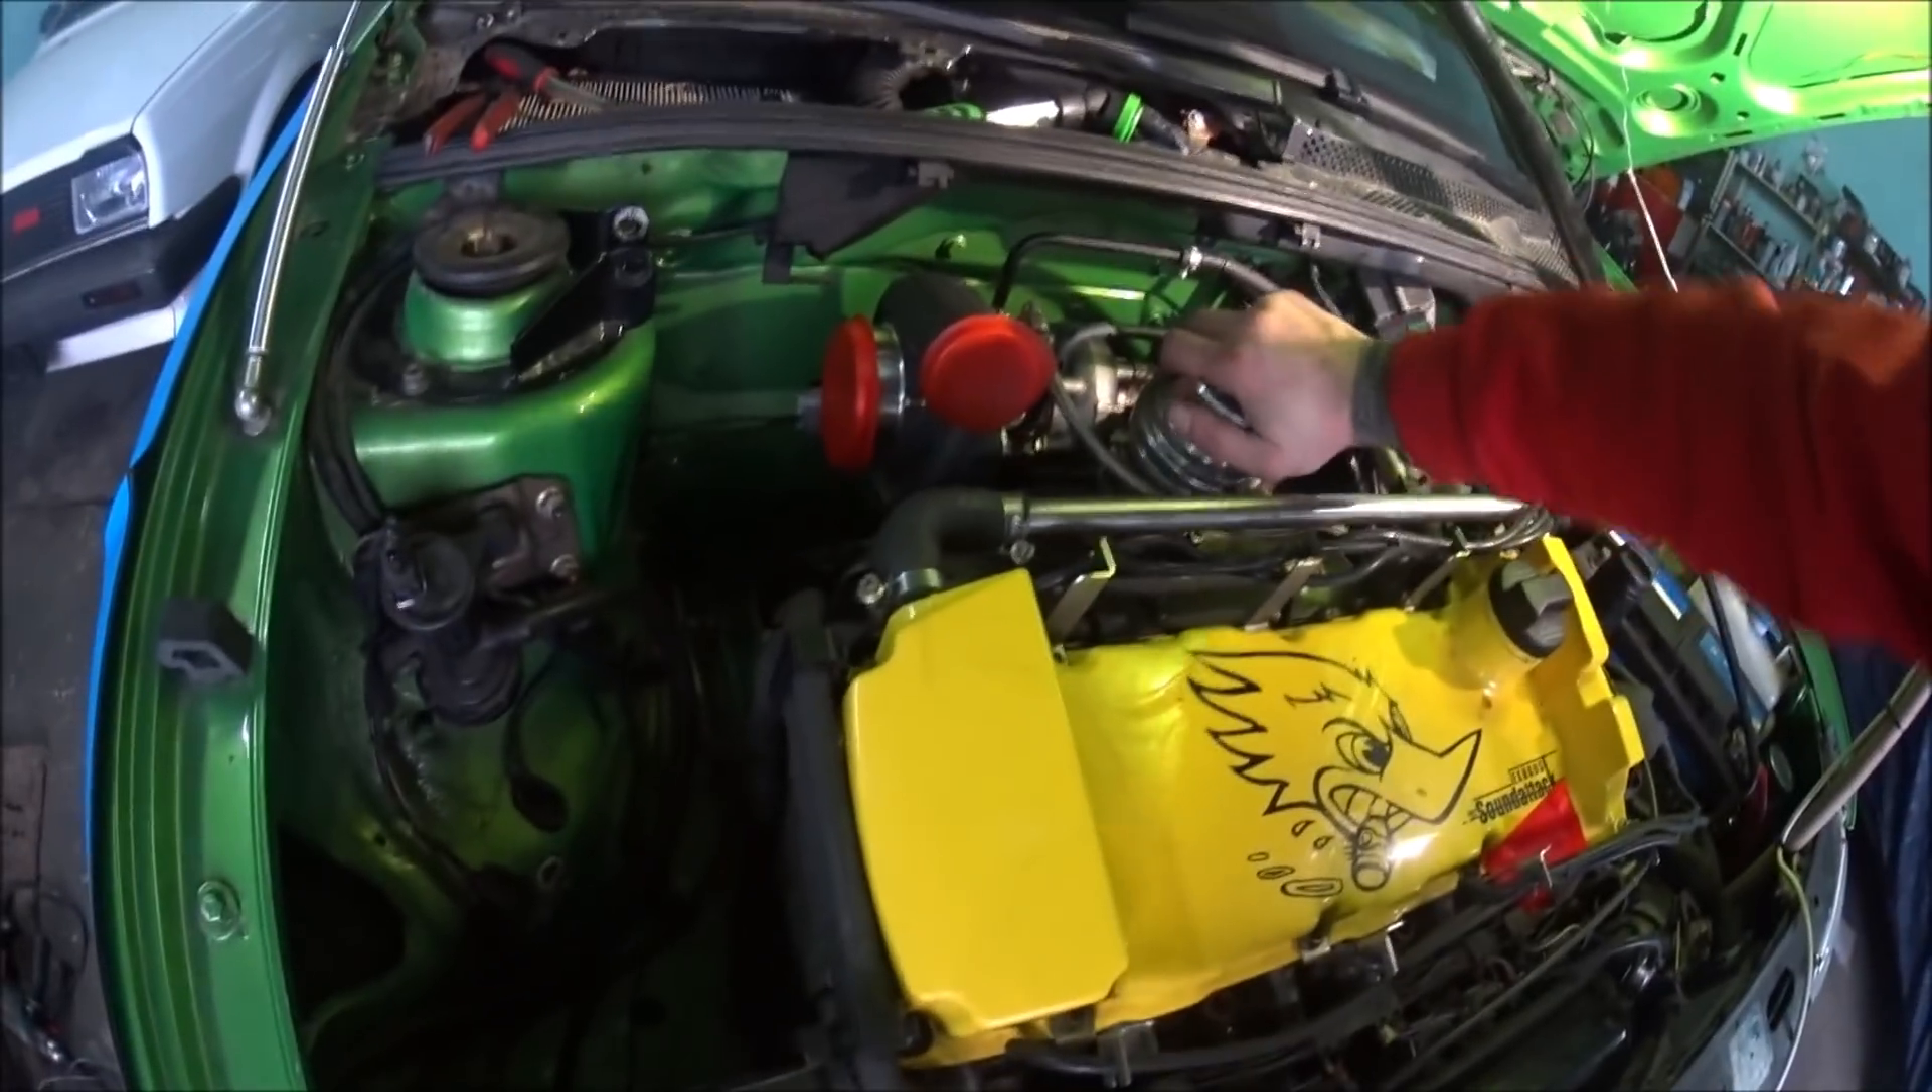Die Kappen sind noch drauf. Die nehme ich jetzt gleich runter.